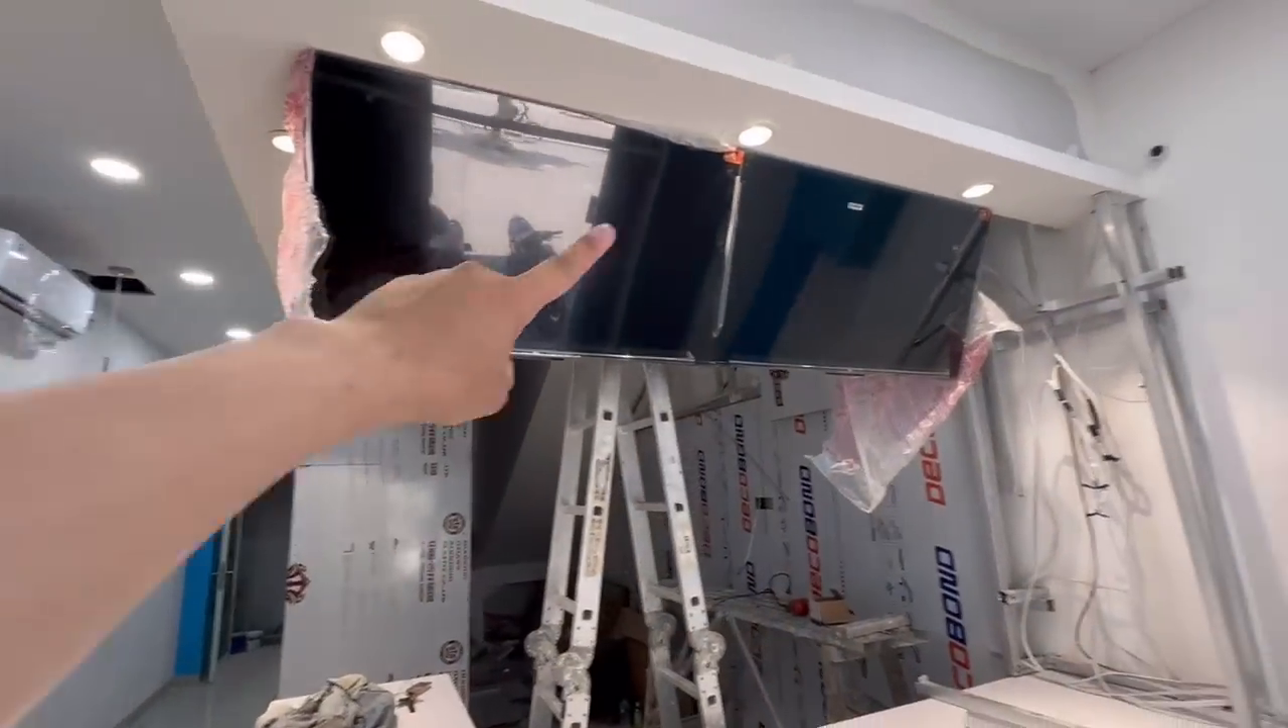LCD-nya udah kepasang Lampu juga udah kepasang.